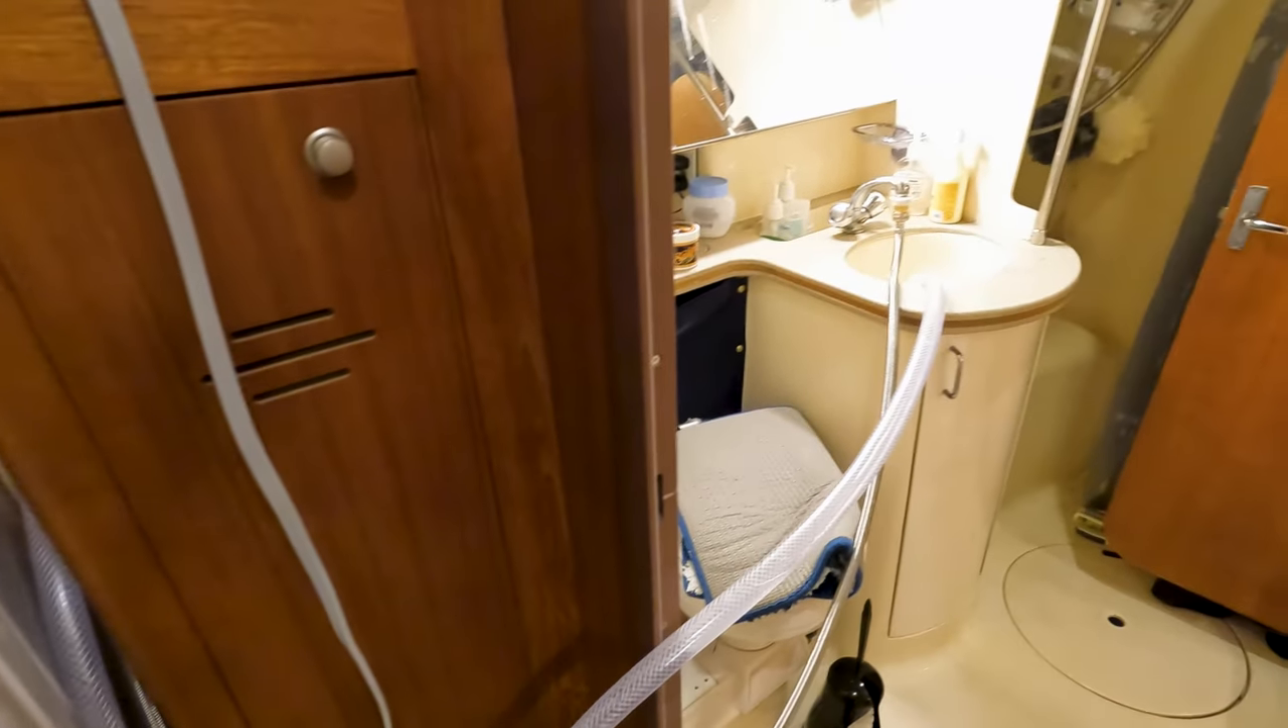The final thing now that I do still do have to do is run more permanent lines for the water and for the drain so for the time being we still have those just going into the sink.